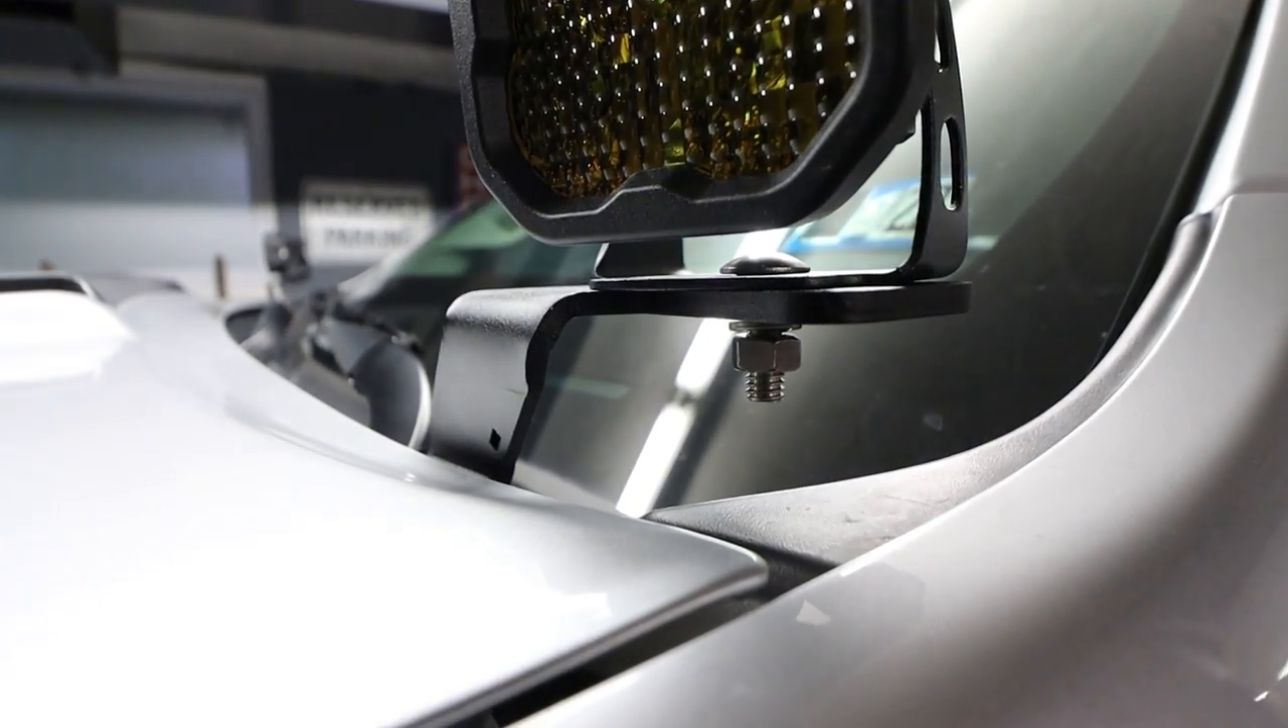However, I don't like how long these bottom bolts are. They just stick out there.